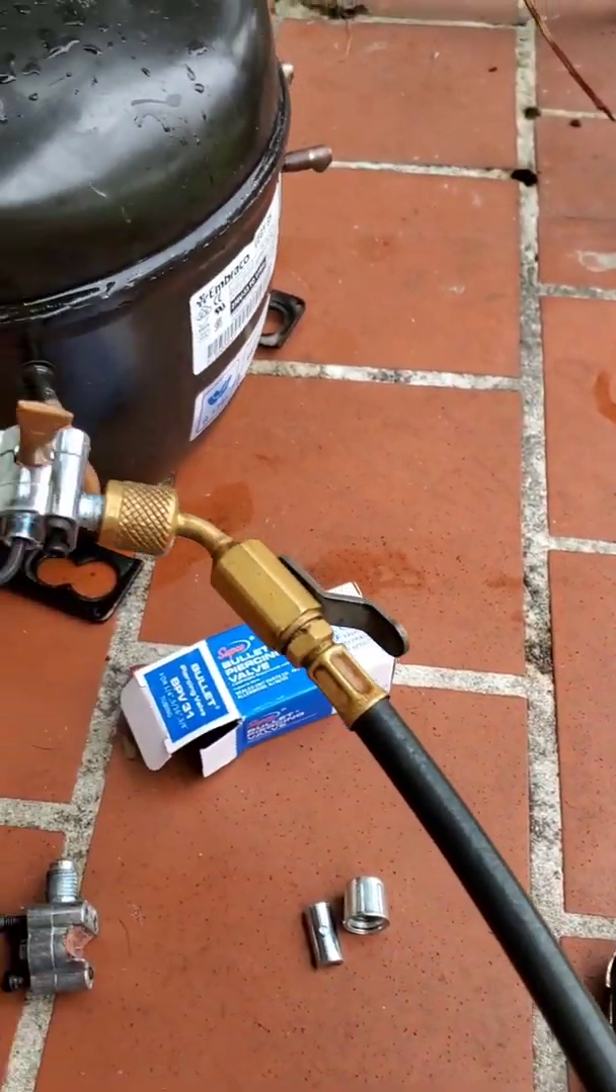I hooked up my hose here.